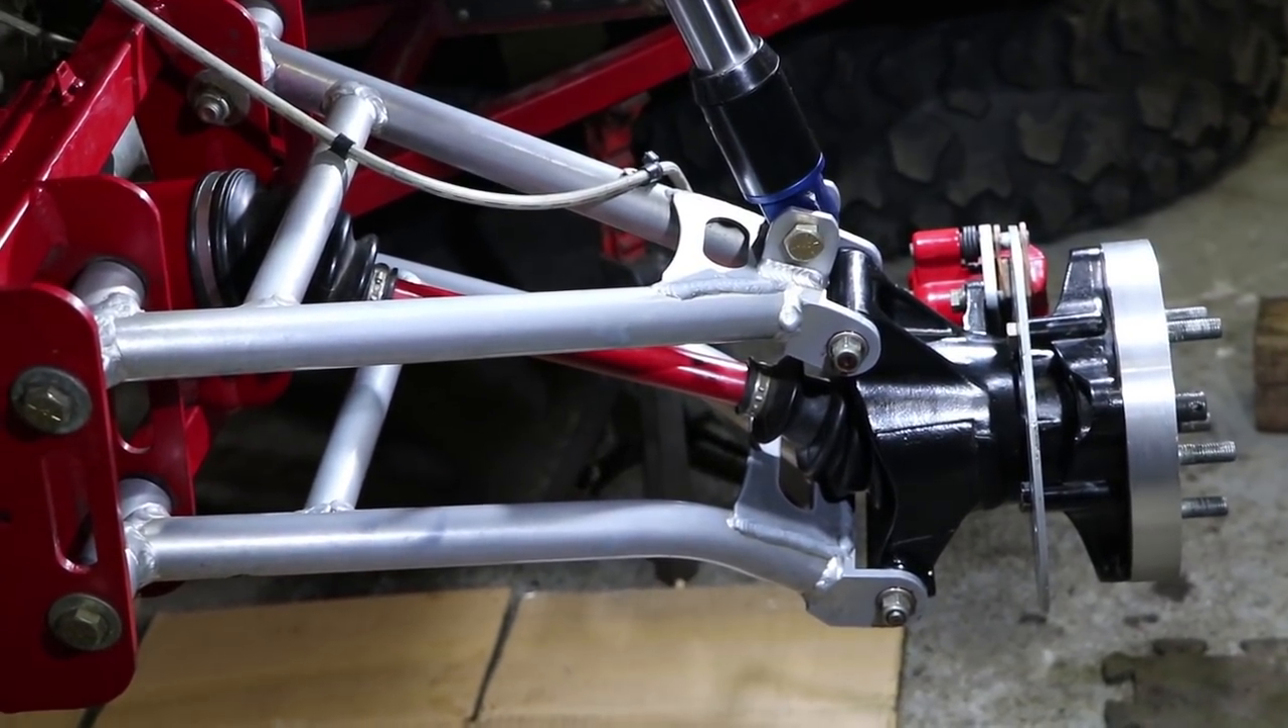Now just finished putting this uh a-arm back together got everything all cleaned up ready to go.